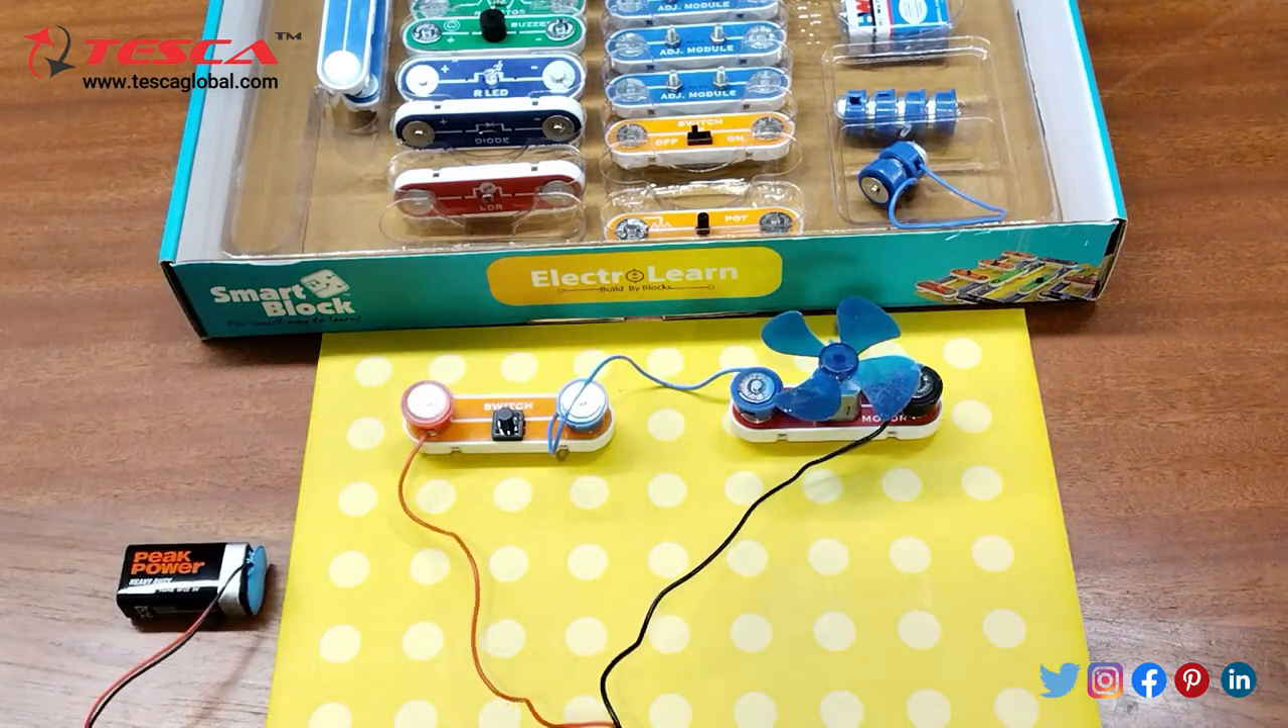We have connected the positive of the 9 volt at the one end of switch and we have connected the other end with the motor.